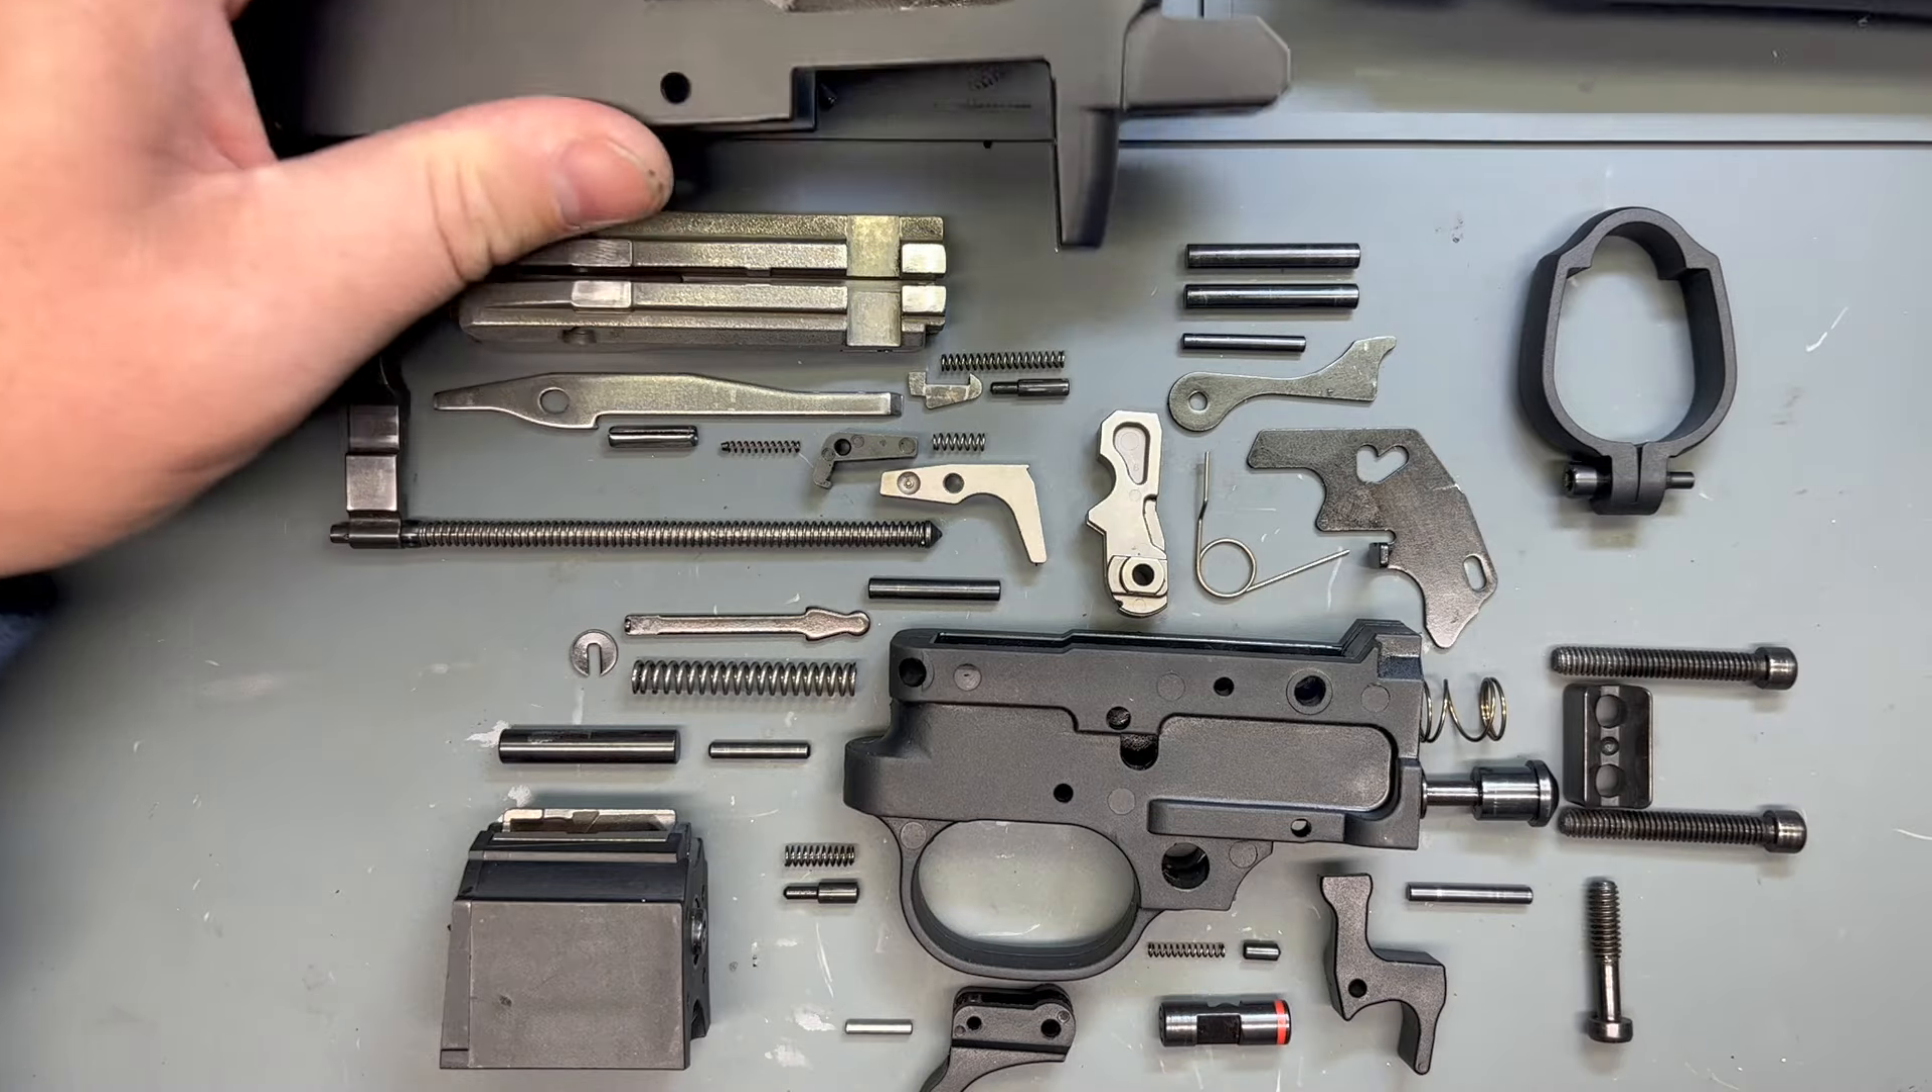This gun is as apart as it can get.